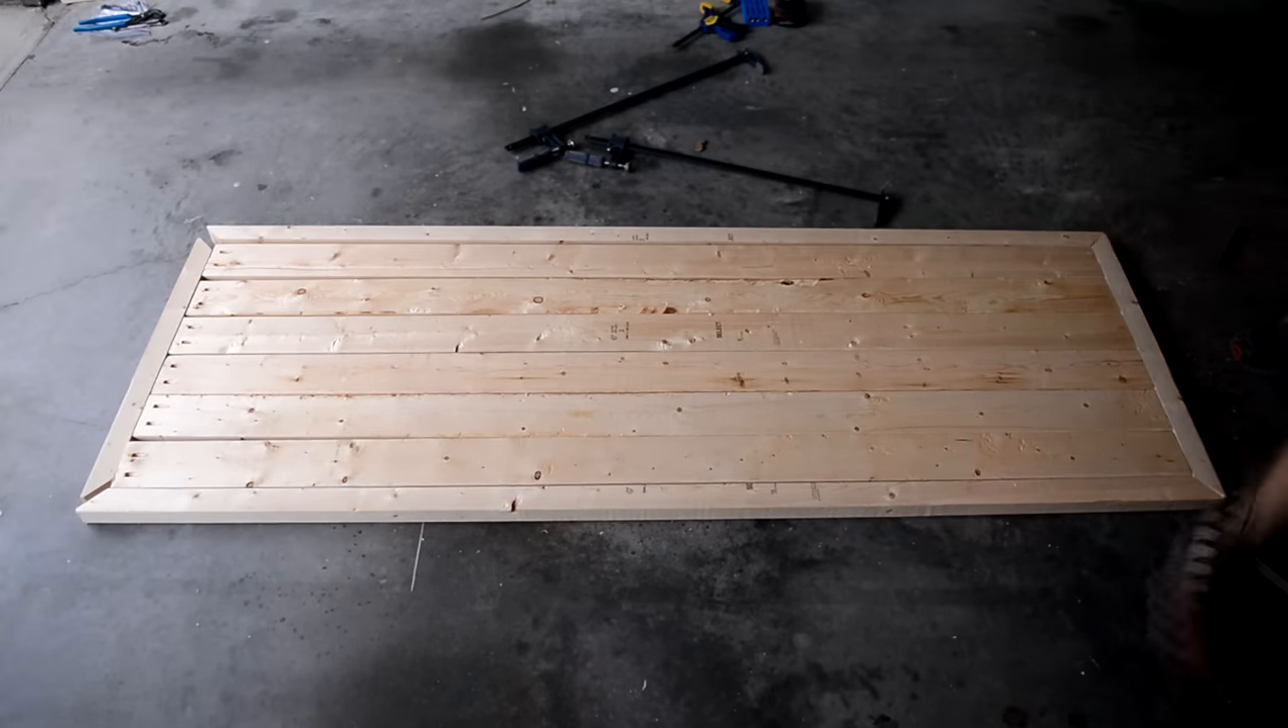I roughly placed the border to see how the pieces fit together. It turned out okay.